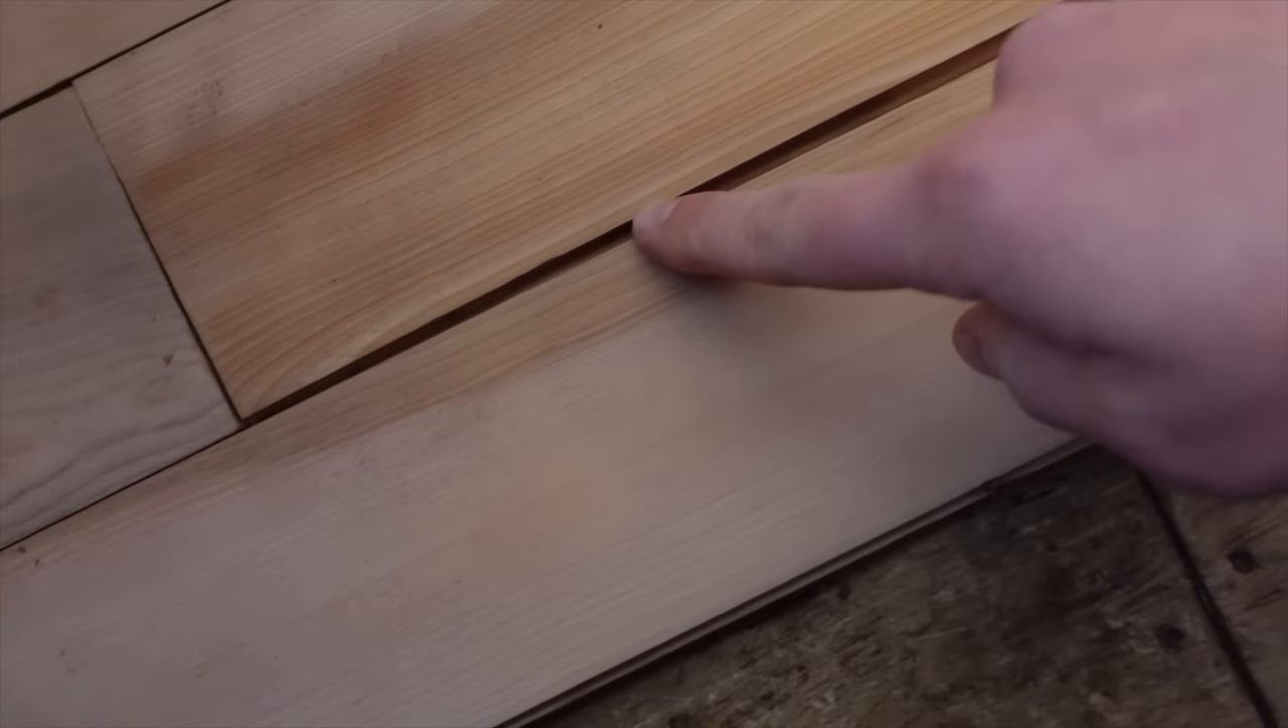But we've come to this little section here you can see a pretty big gap starting here and it needs to be set right up against it really.